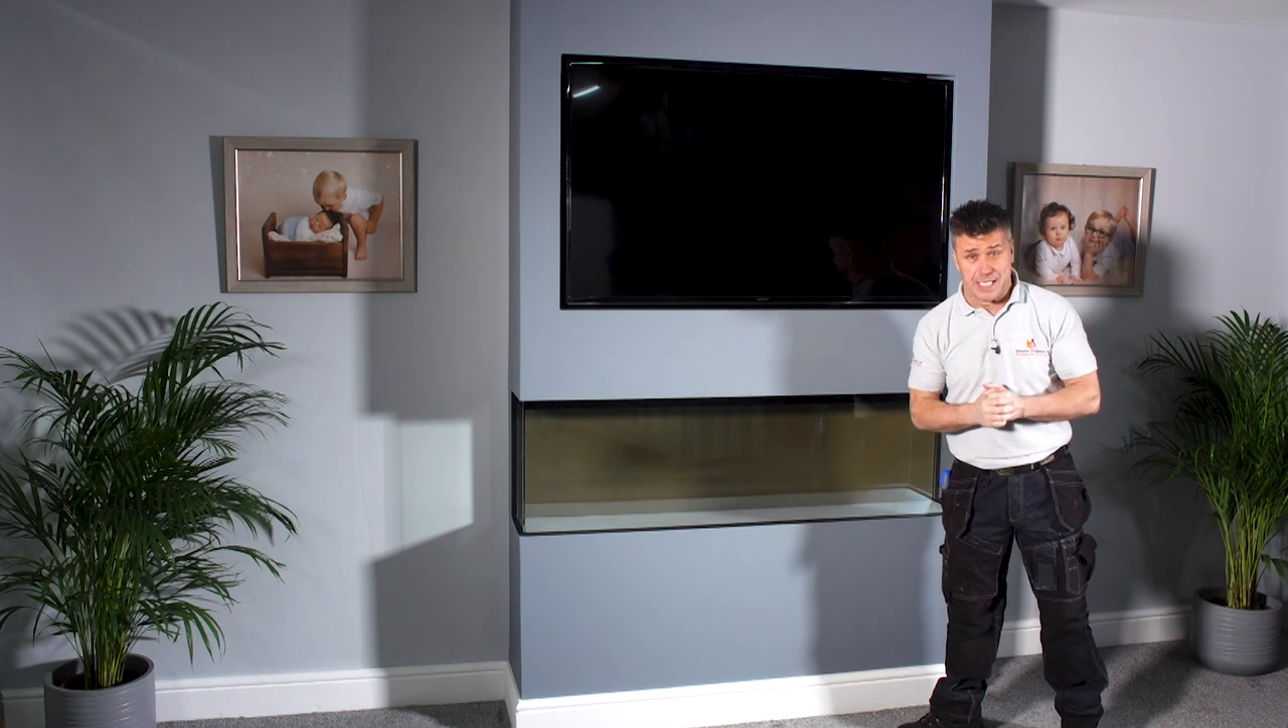The paint's dry the skirting boards are fitted and the television has been mounted to the brackets.